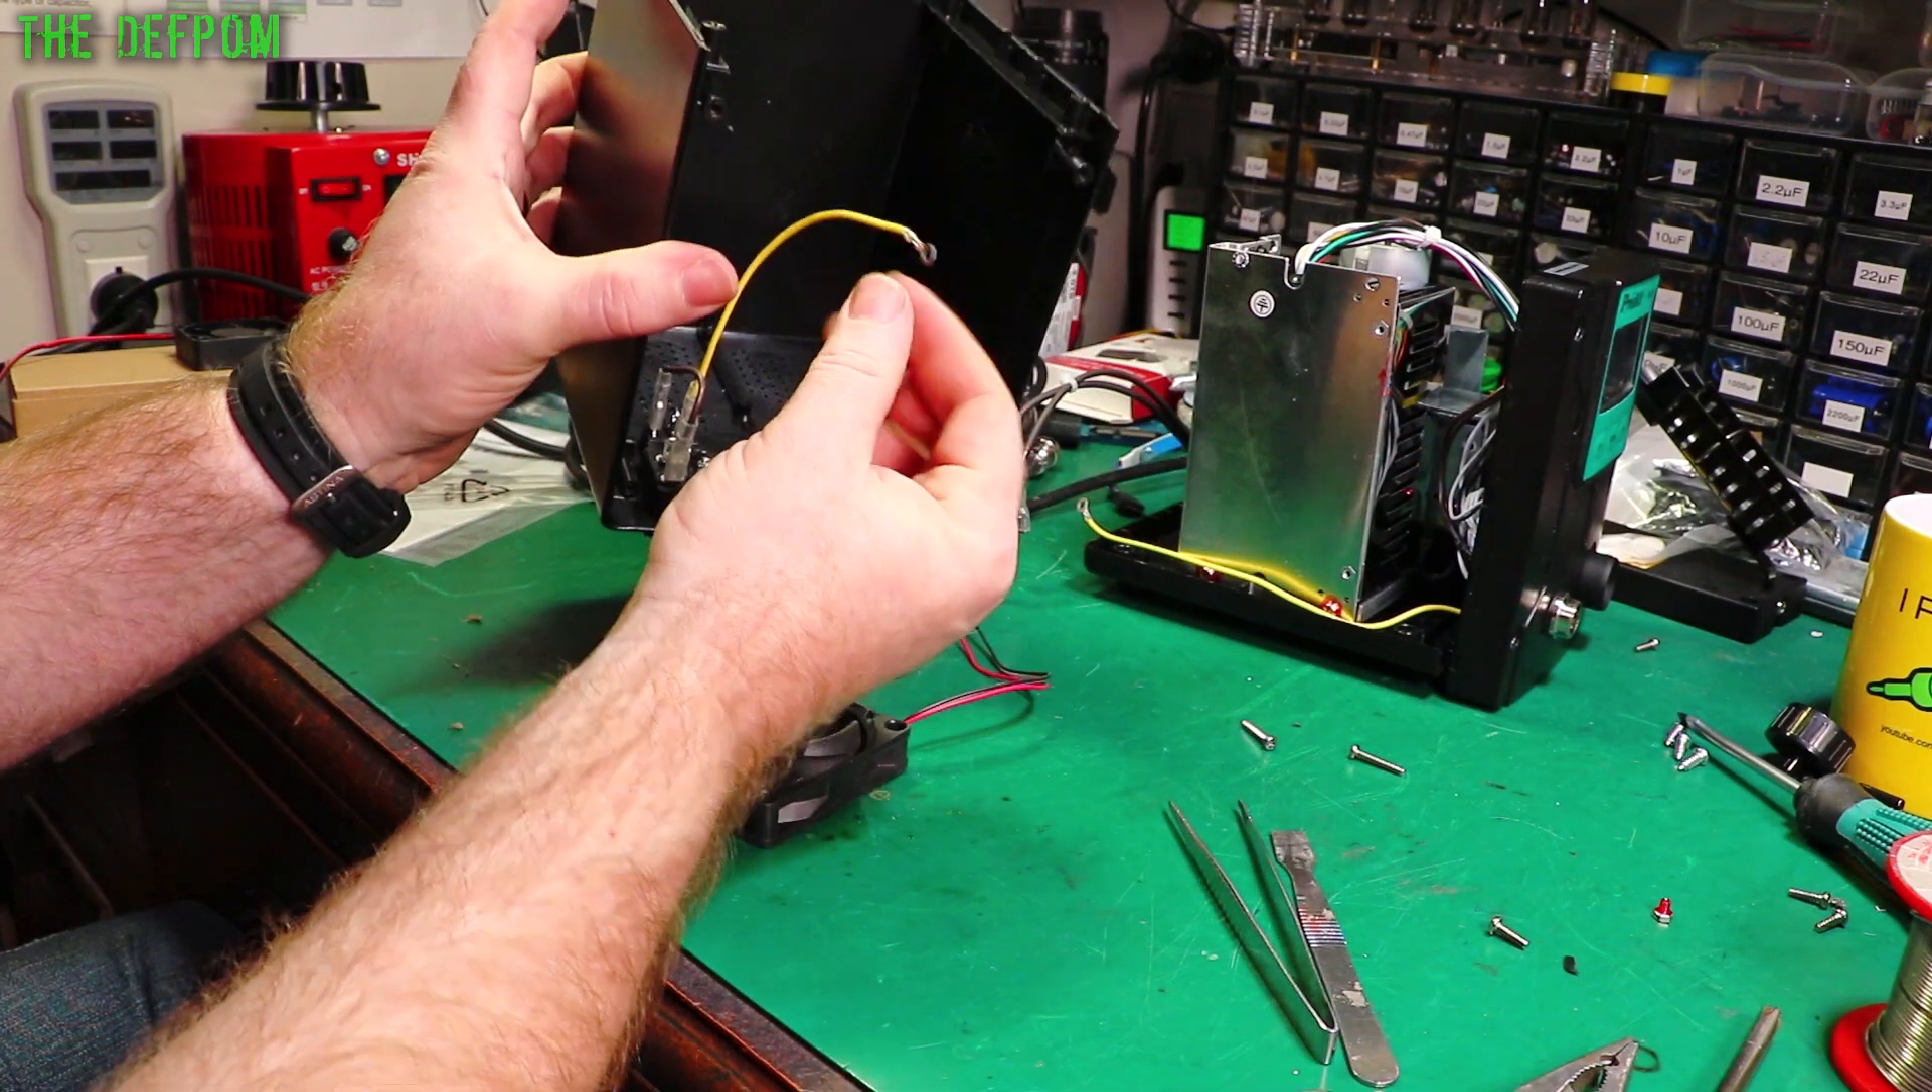I've taken the casing off the back, it took a few wires to pop off, that sort of stuff.